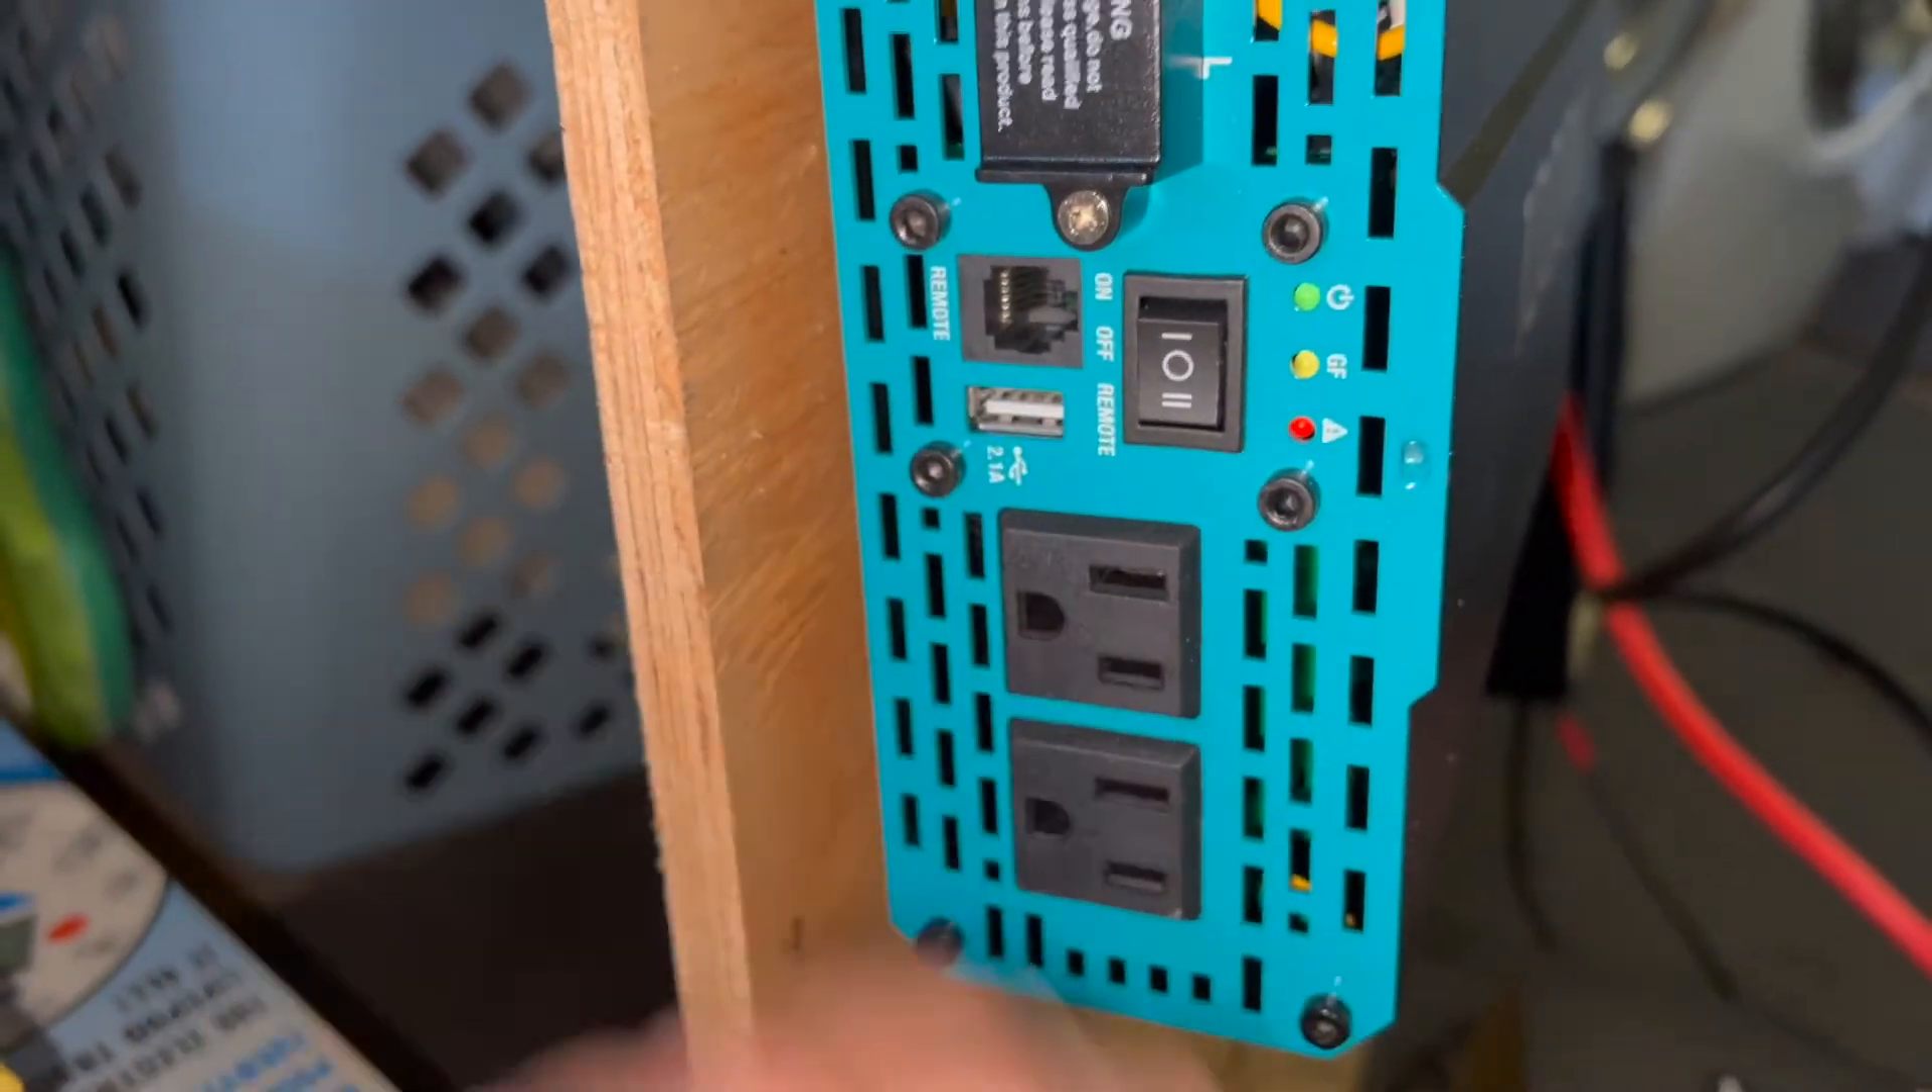I don't have the remote connected at this point.